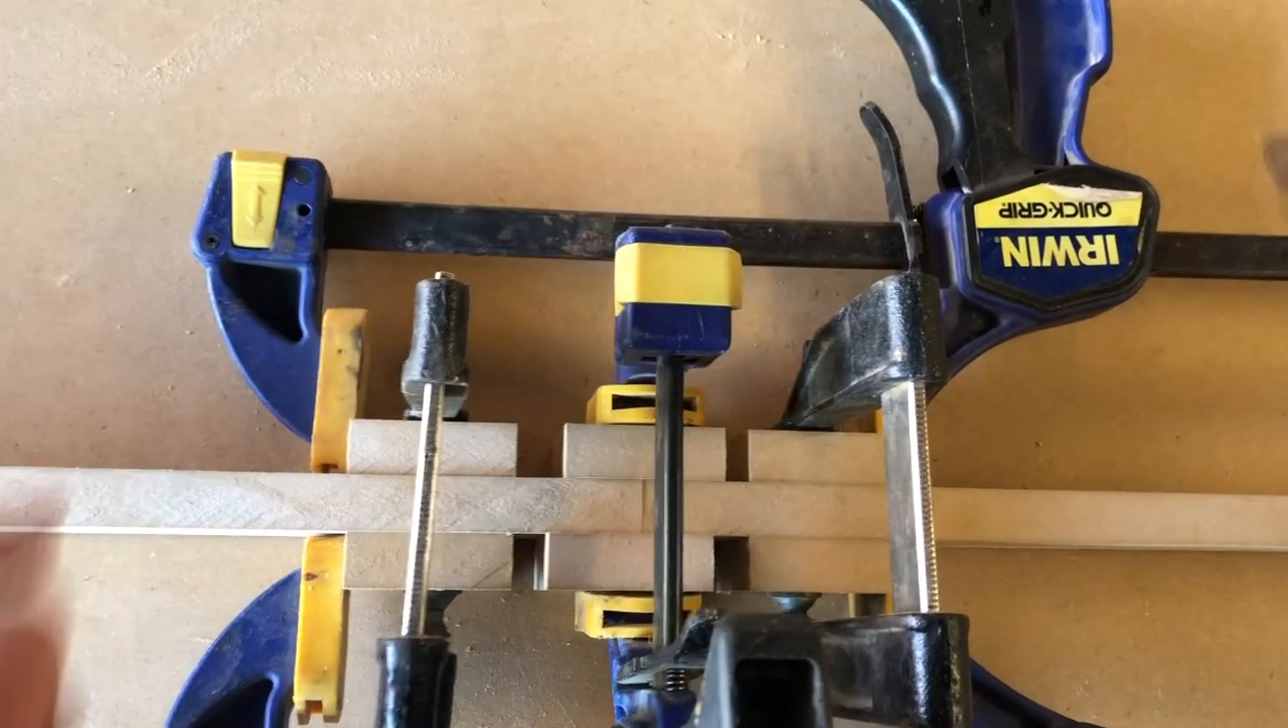Okay so I've got this single domino joint clamped together. I just clamped on some blocks on either side of the joint so that I can get some clamps on there.